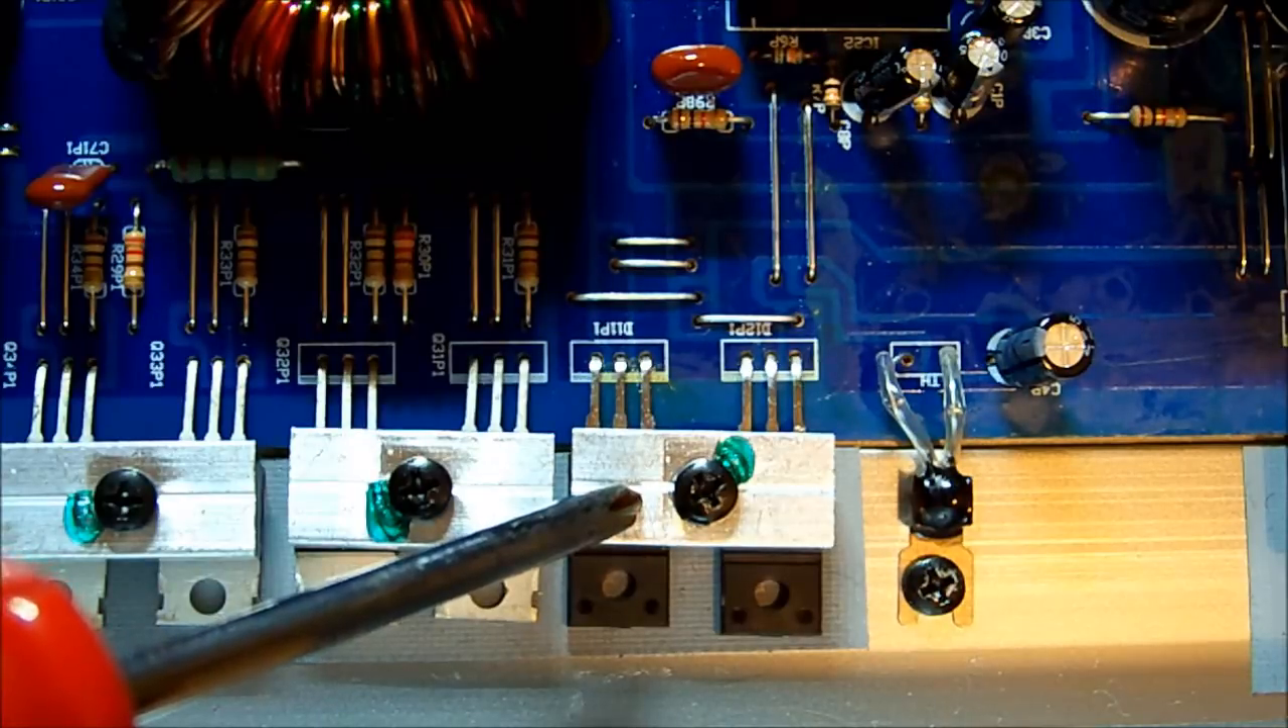I haven't taken the heat sink off yet.